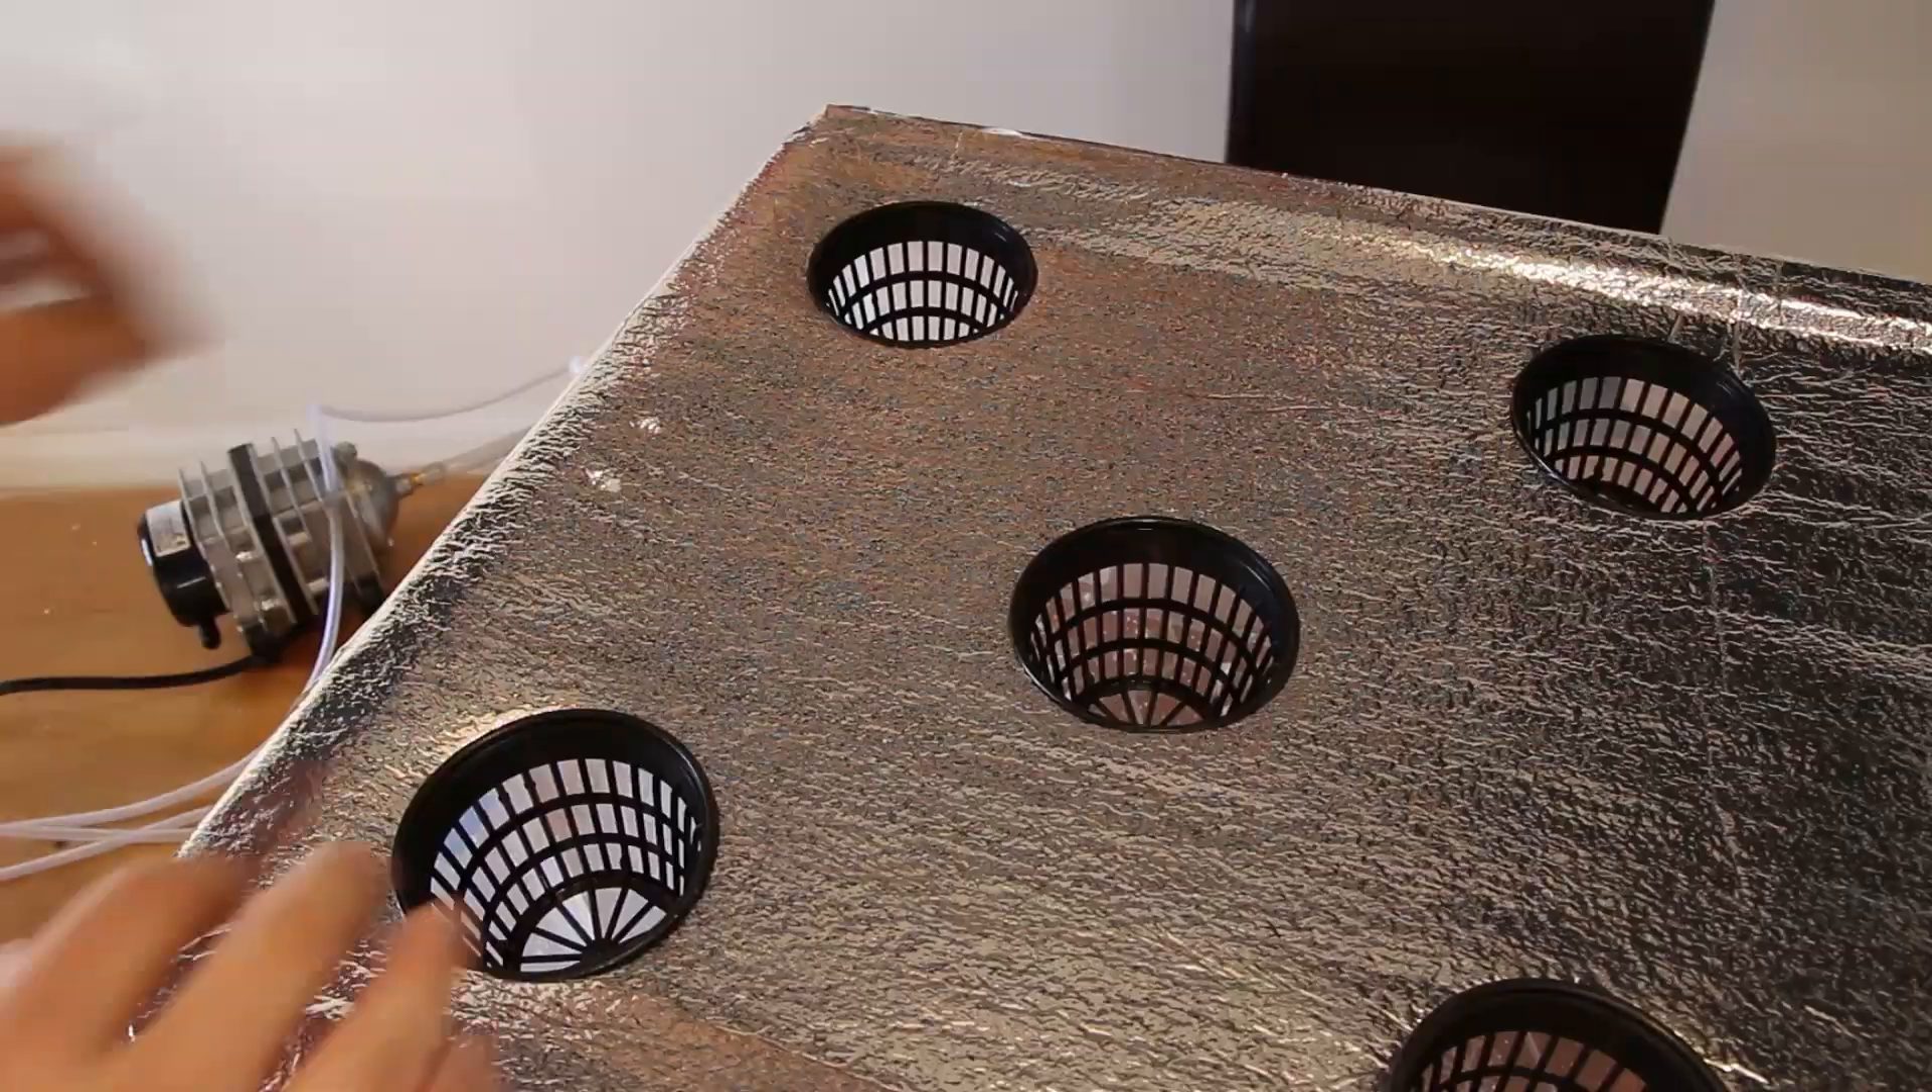Again test fitting the net pots we can see they all fit perfectly and the system is now almost done.